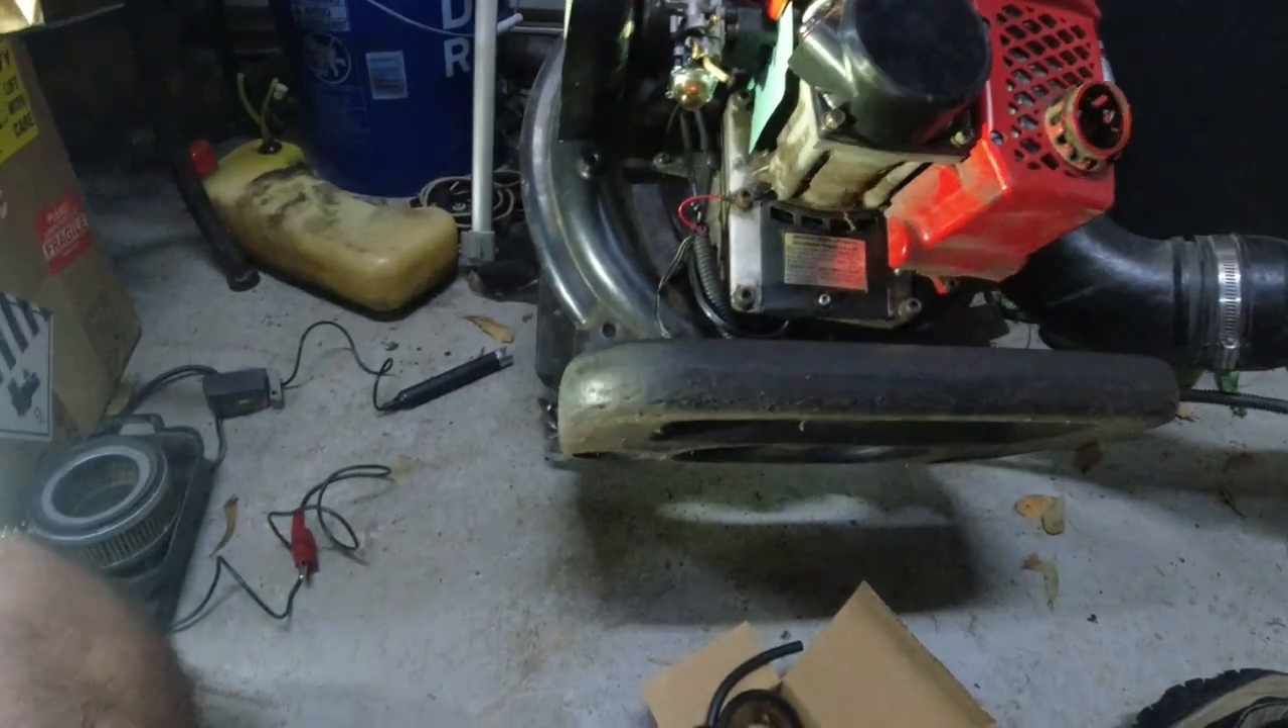You can see you already got the gas tank out.